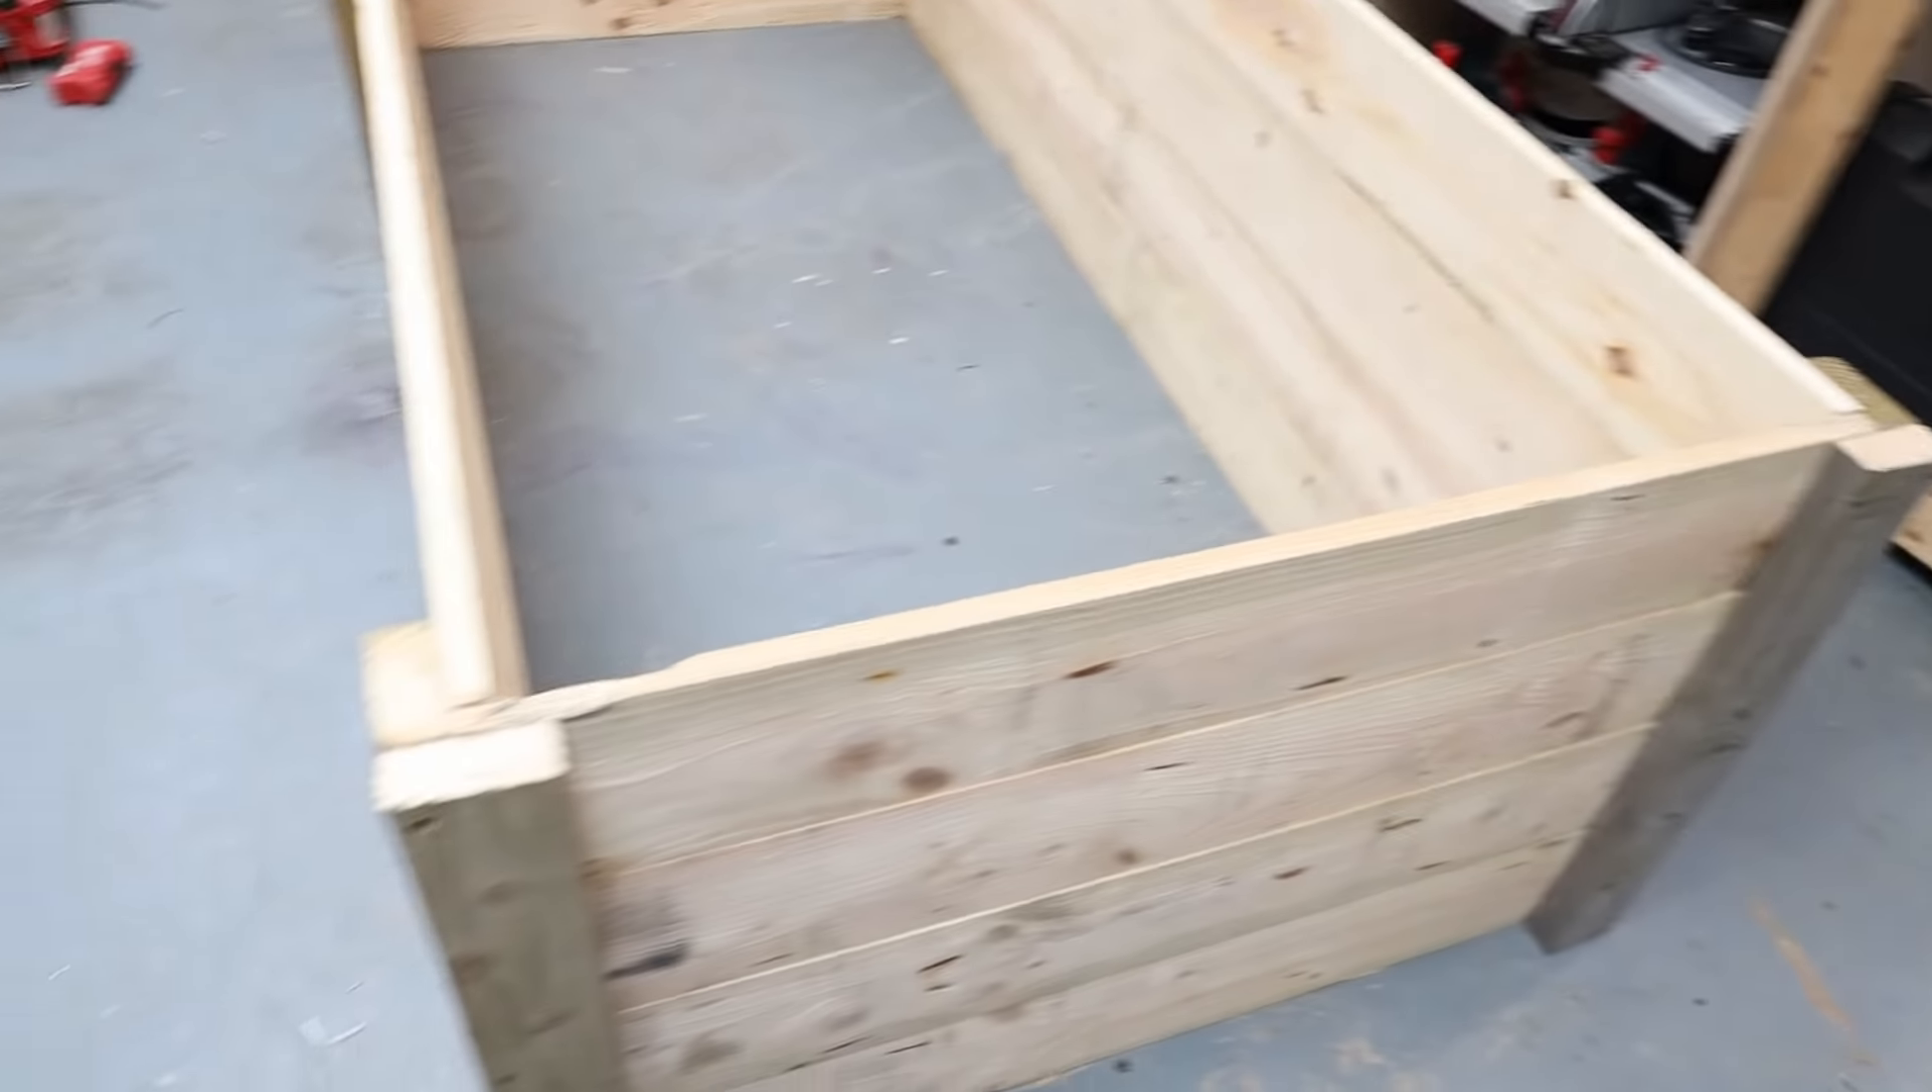That's the main body of the planter assembled took all of 10 minutes so it's a really quick and easy way of doing it.